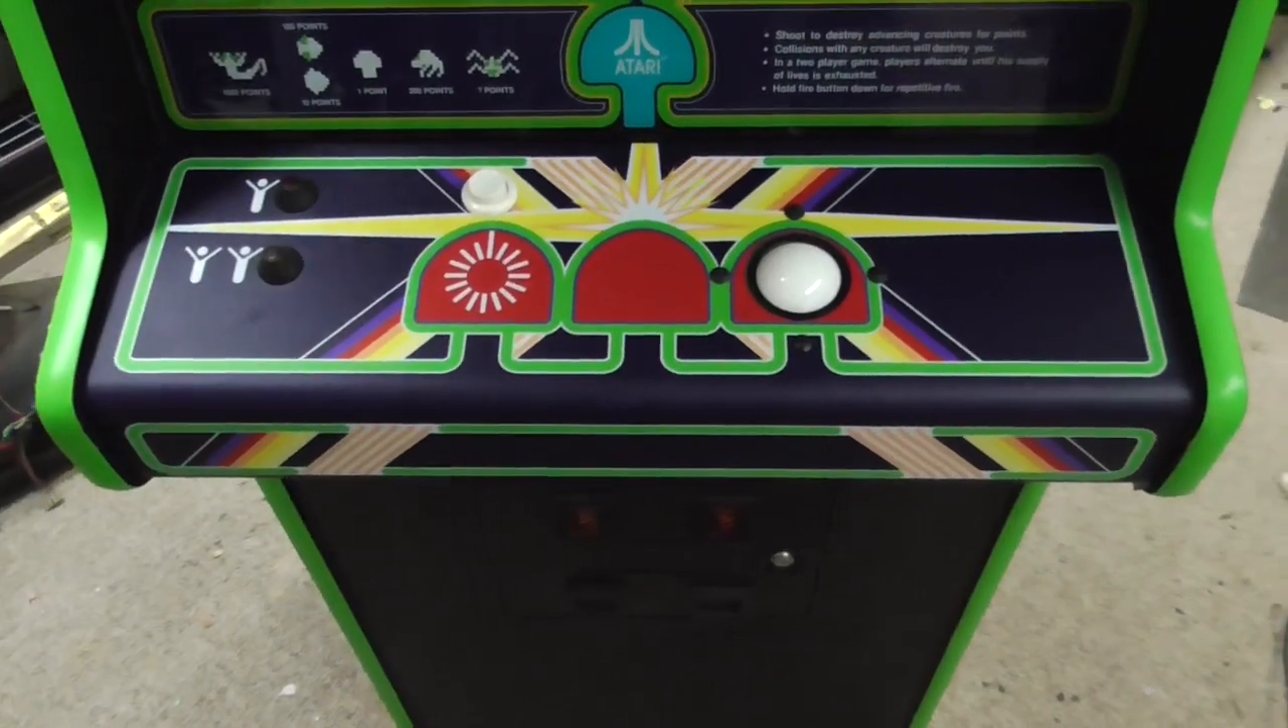I went ahead and put the control panel back on. I didn't film putting the overlay on because it's kind of tricky getting them on straight.